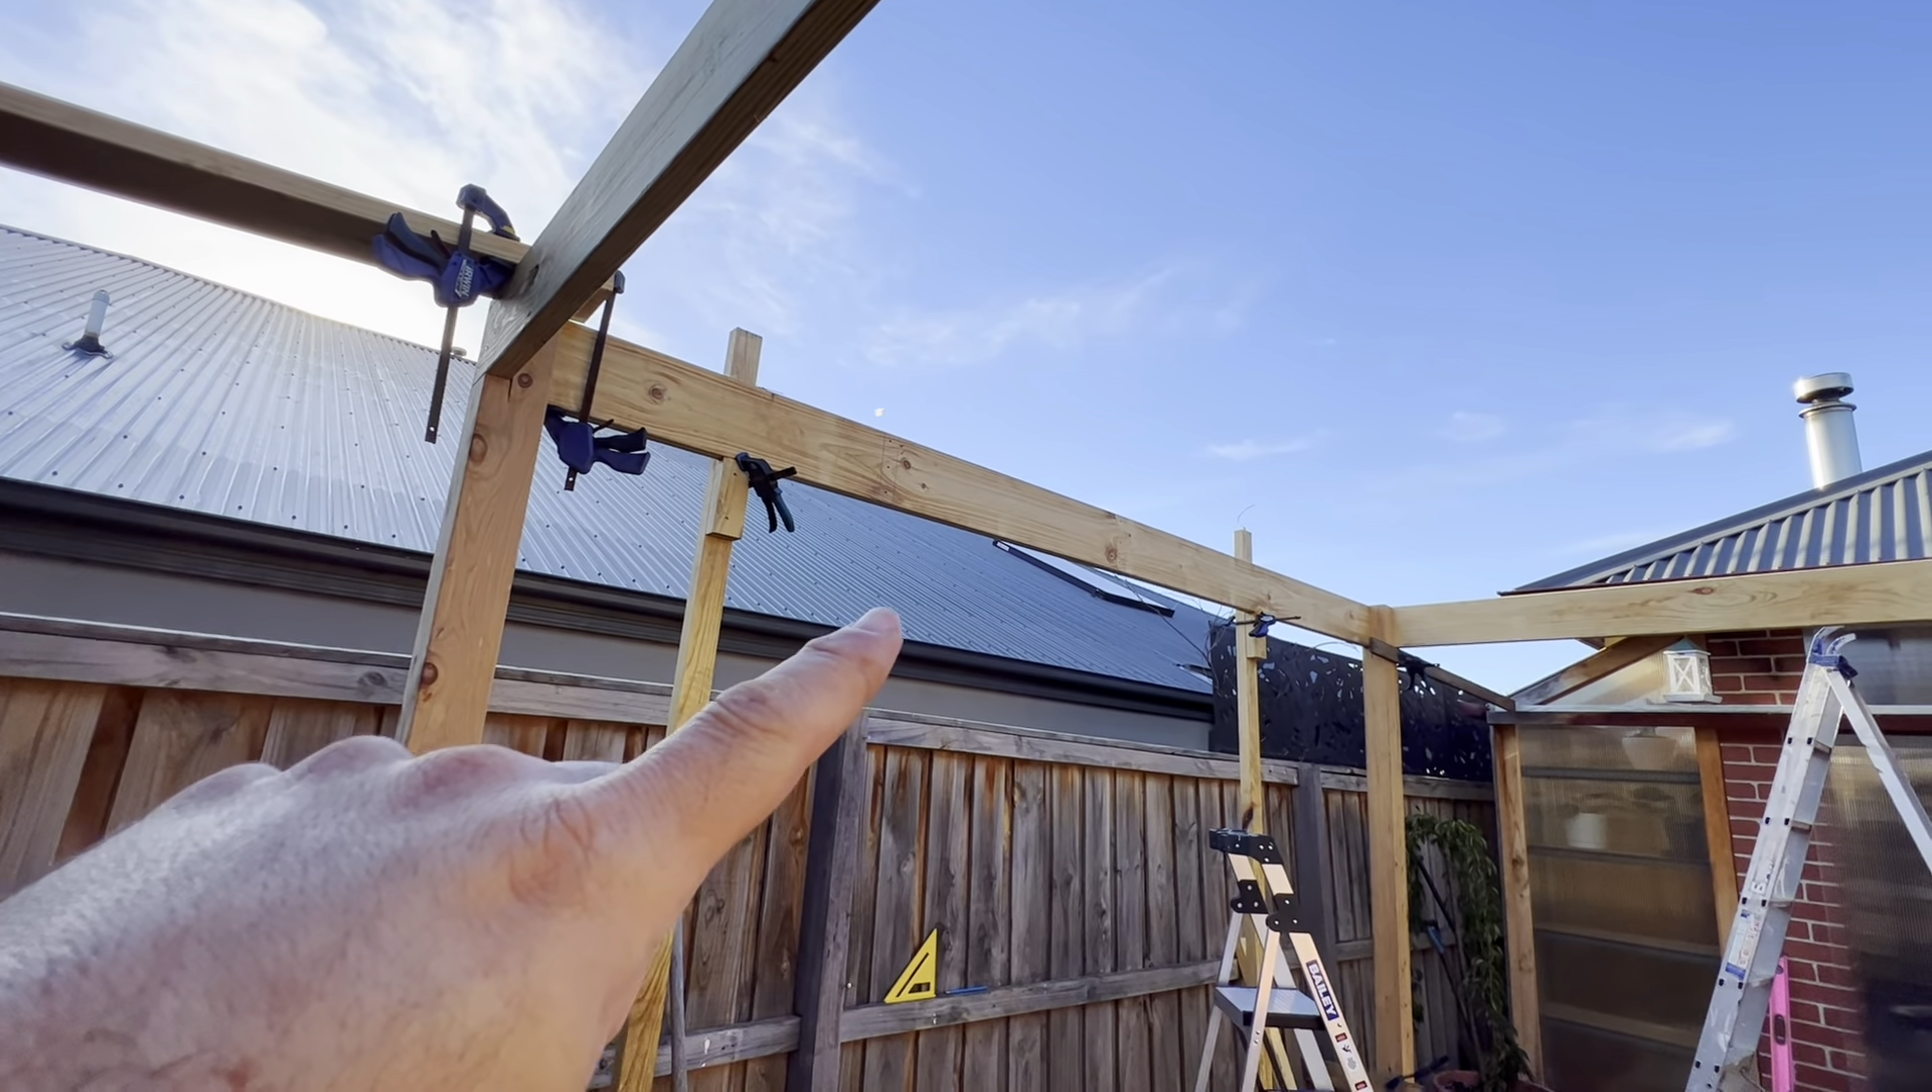You can see i've put that center beam in.